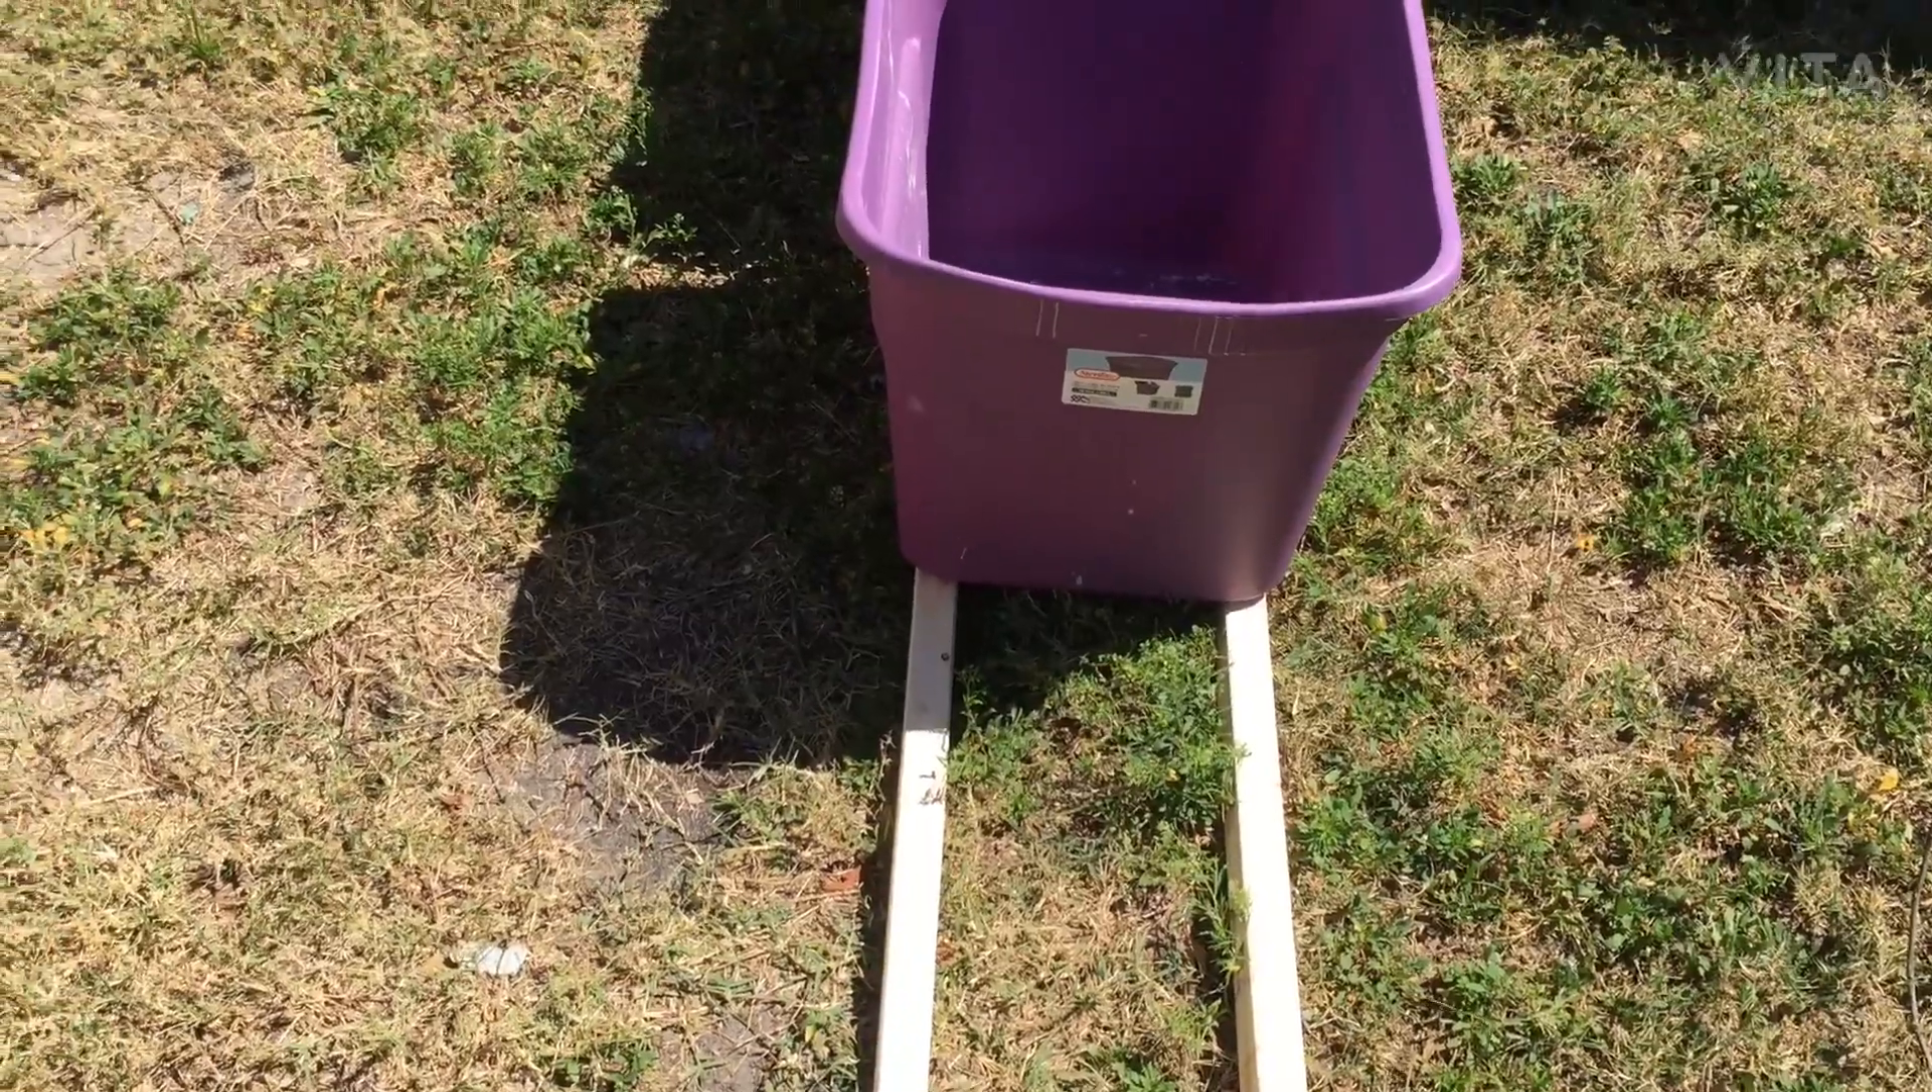Our excess bottom rail is all sticking out the front of the craft, and the front of the craft is denoted by the two purple bins.